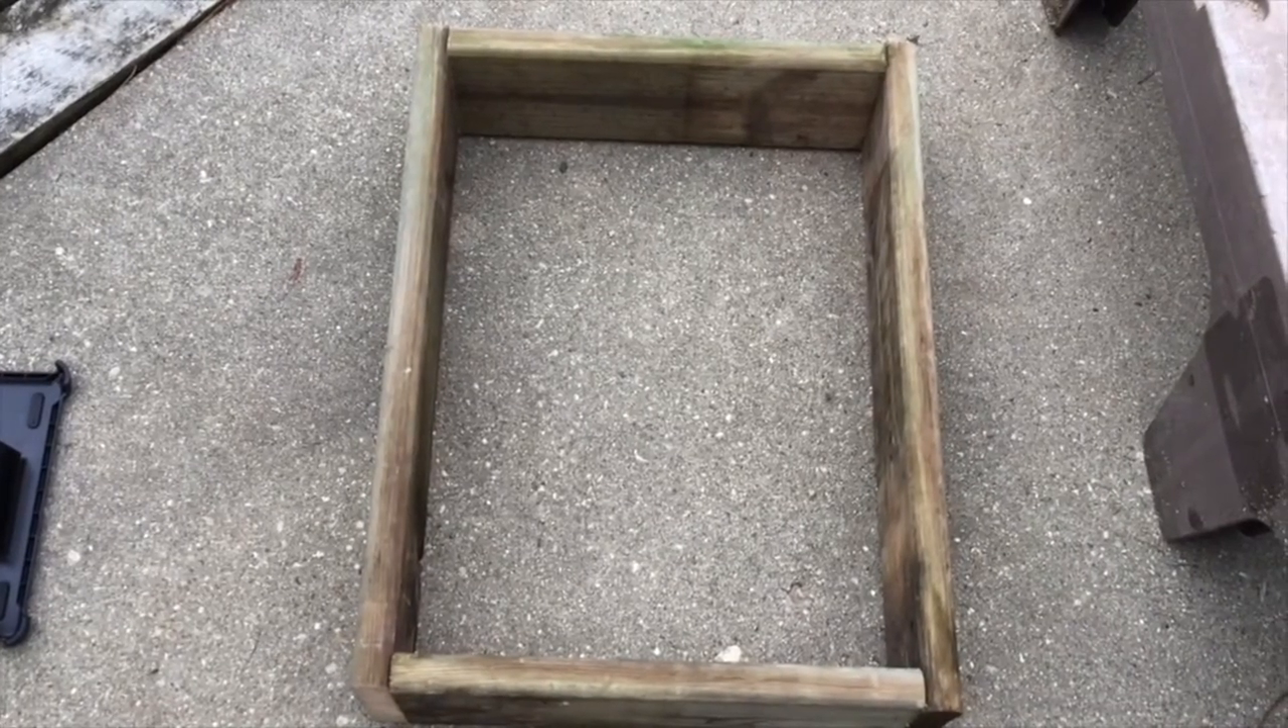Here is the finished frame made out of the sides pieces the 16 inch sides are inside the 24 inch.